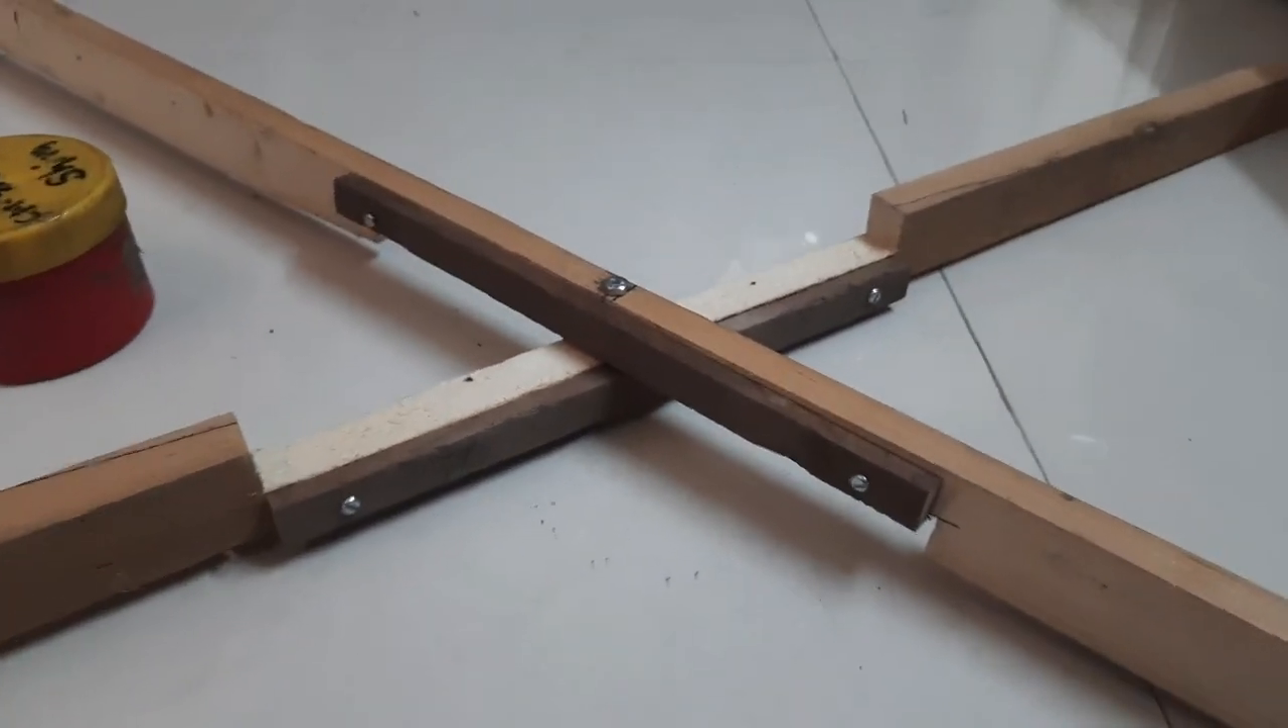दोनों ब्लैक कलर की जो पटिया है वो हमने स्क्रू के मदद से फिट कर दिये चार स्क्रू के मदद से।